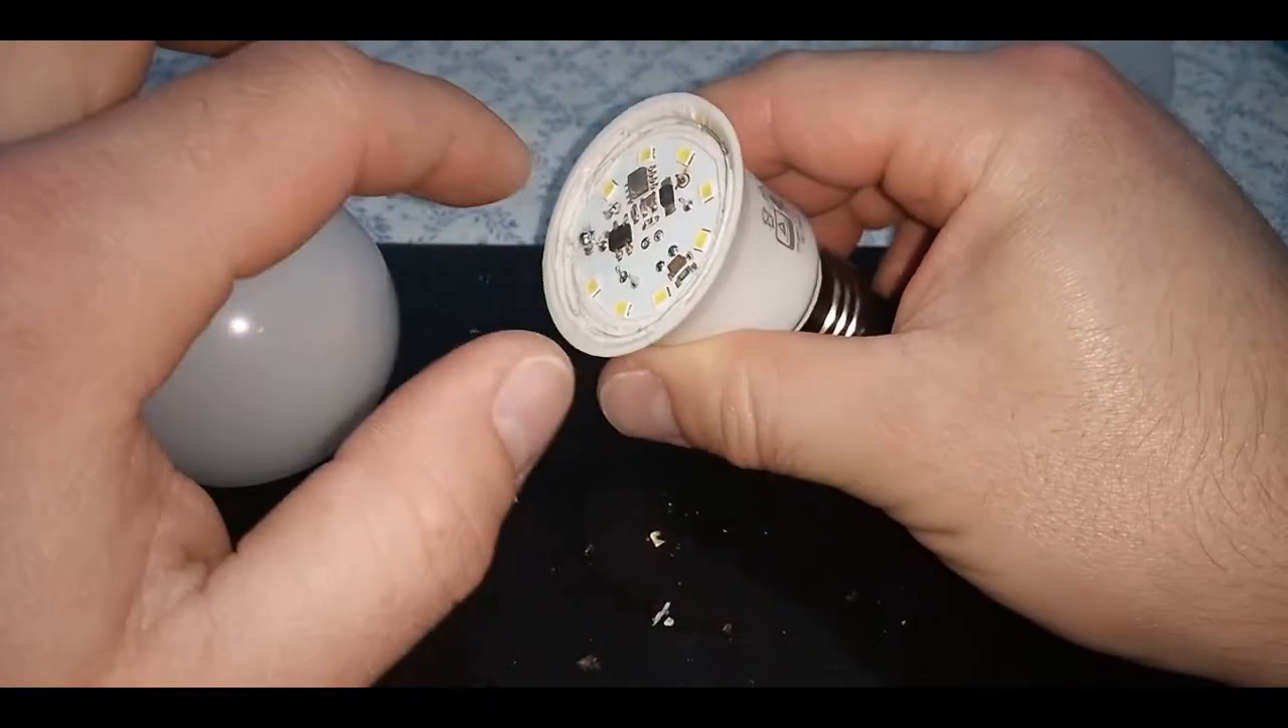Bueno, y acá armé la lámpara Le puse la placa en el cuerpo.